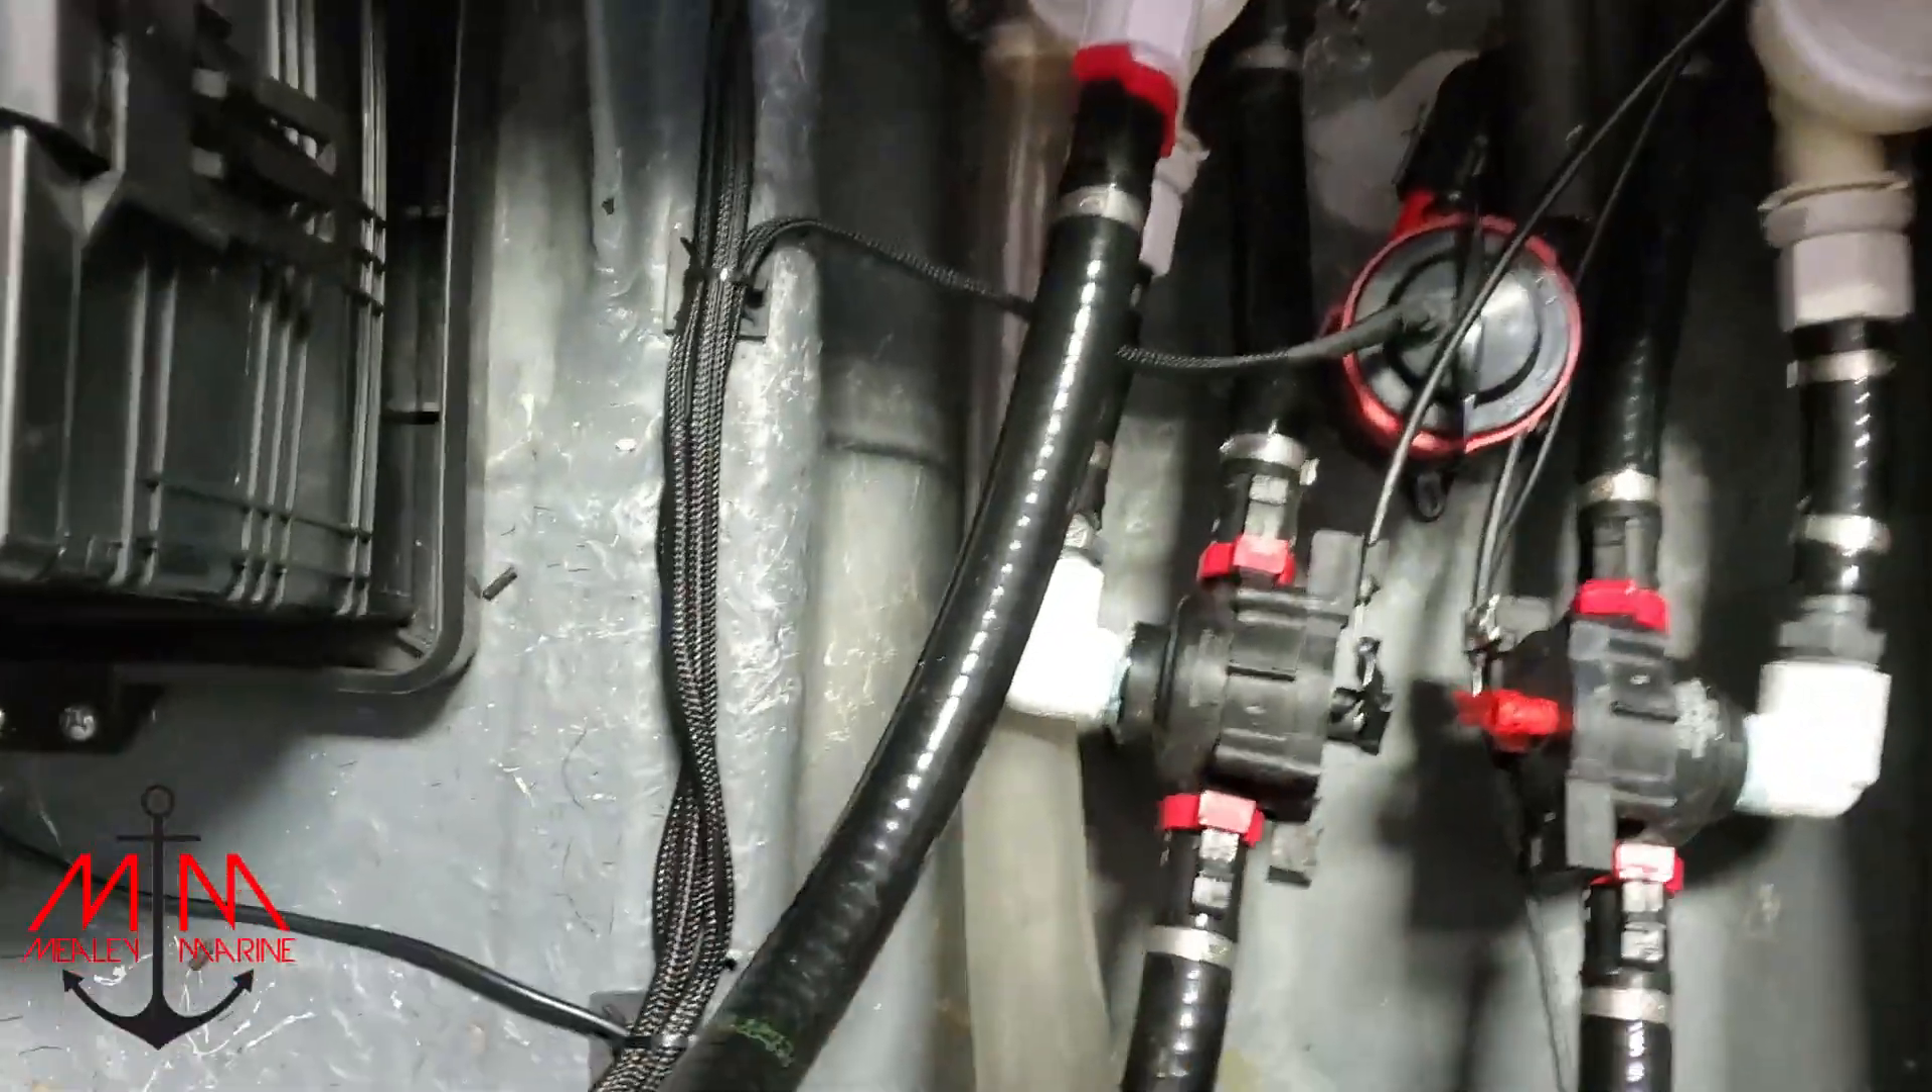All the wires are sleeved looks really really good coming around boom boom.